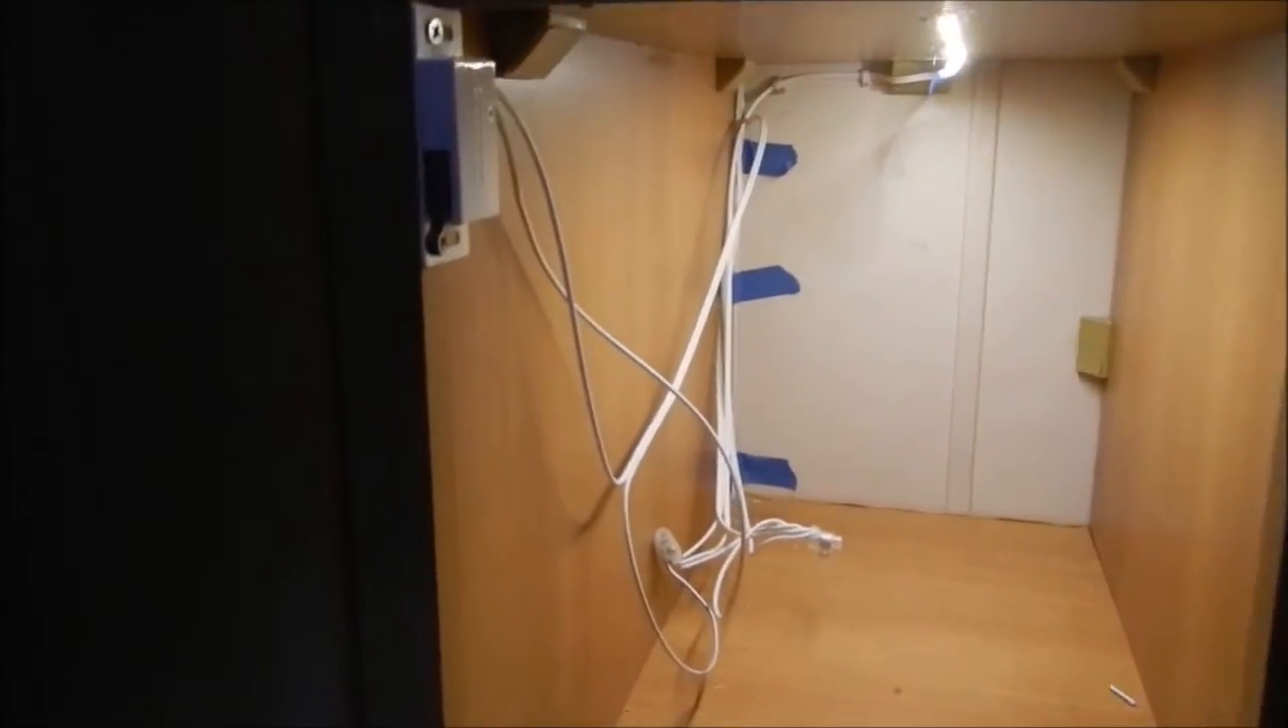The blue tape I'll remove once the silicone dries.